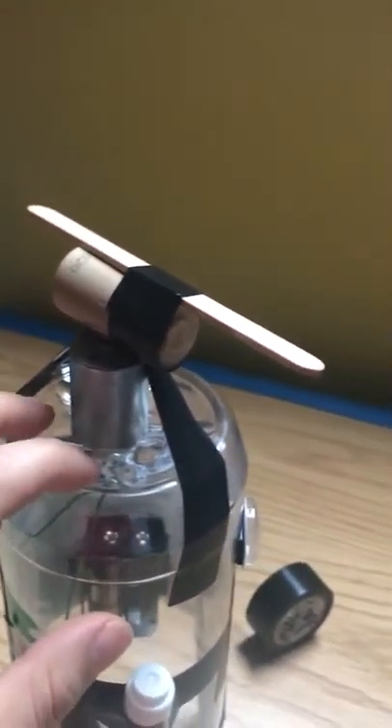So we attached the popsicle stick just on top.